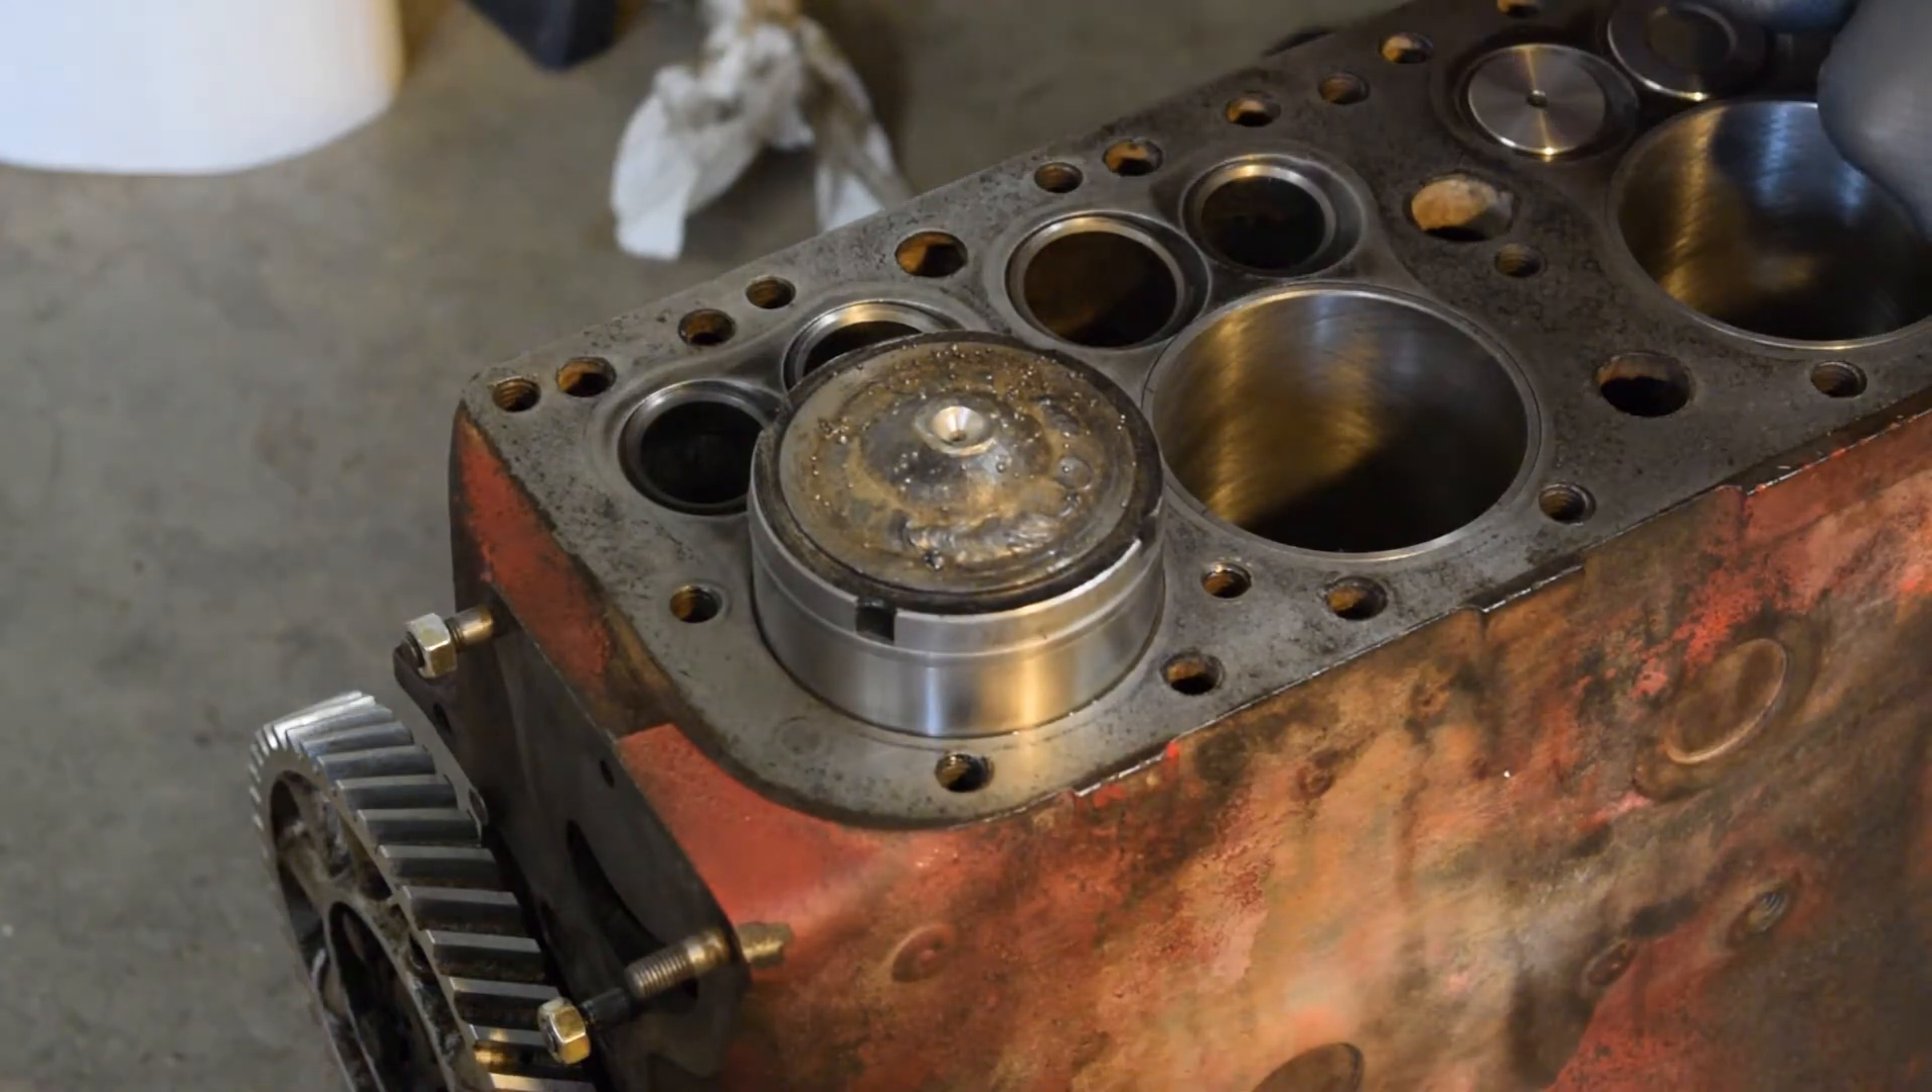We've got this neck sleeve almost all the way in.